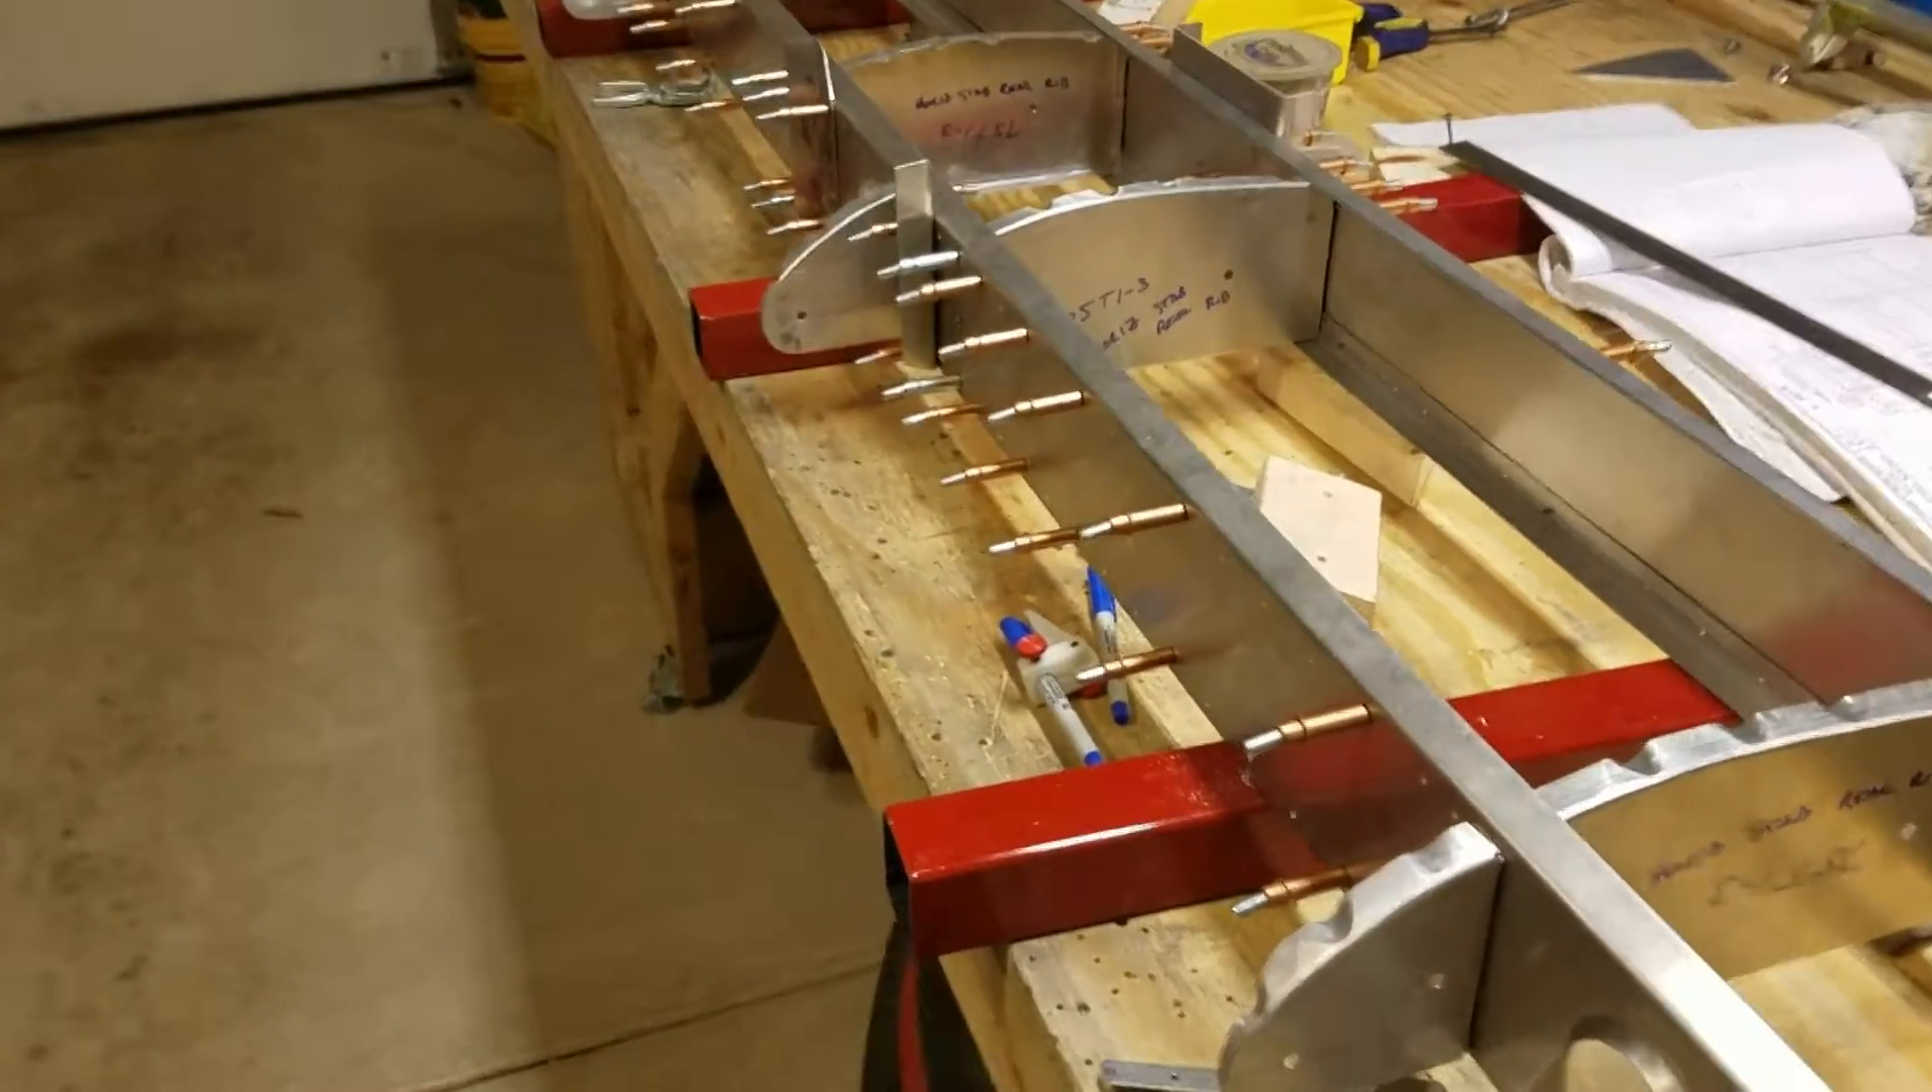I've got the nose ribs attached and you can see I've used some square tubing down here.